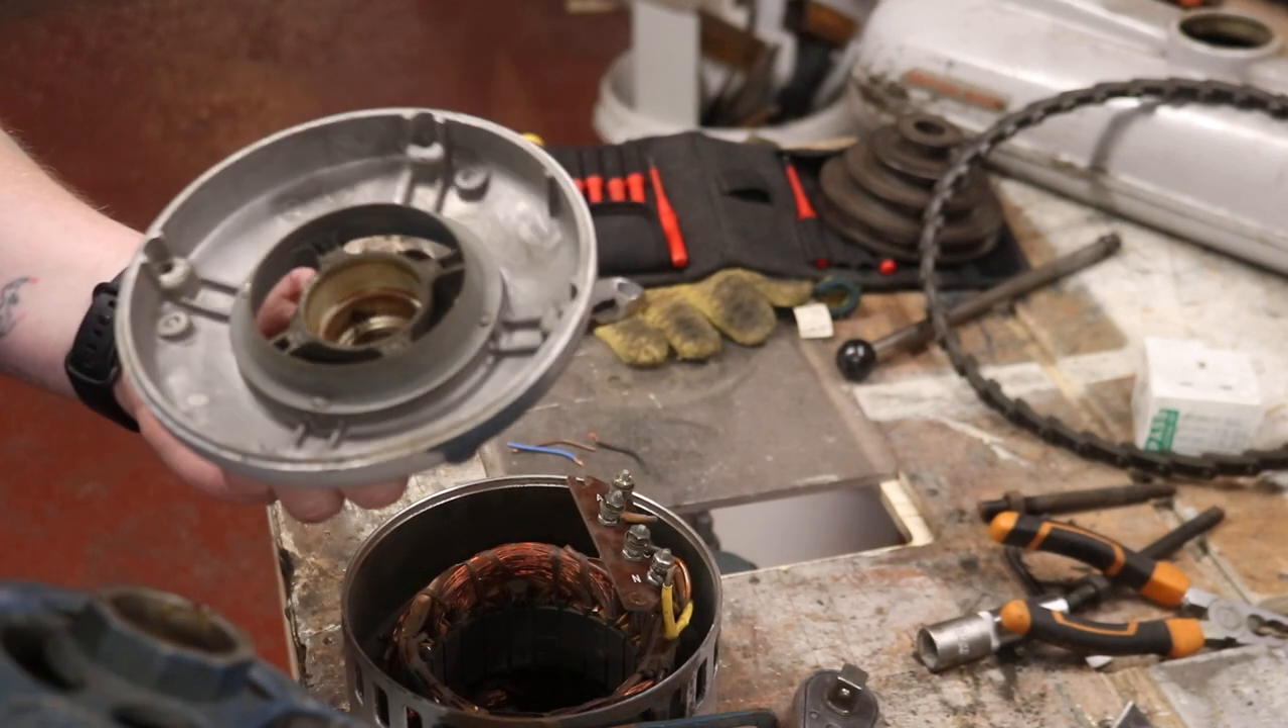So we've got the component parts separated I can't remove the stator though that's gonna have to remain inside.